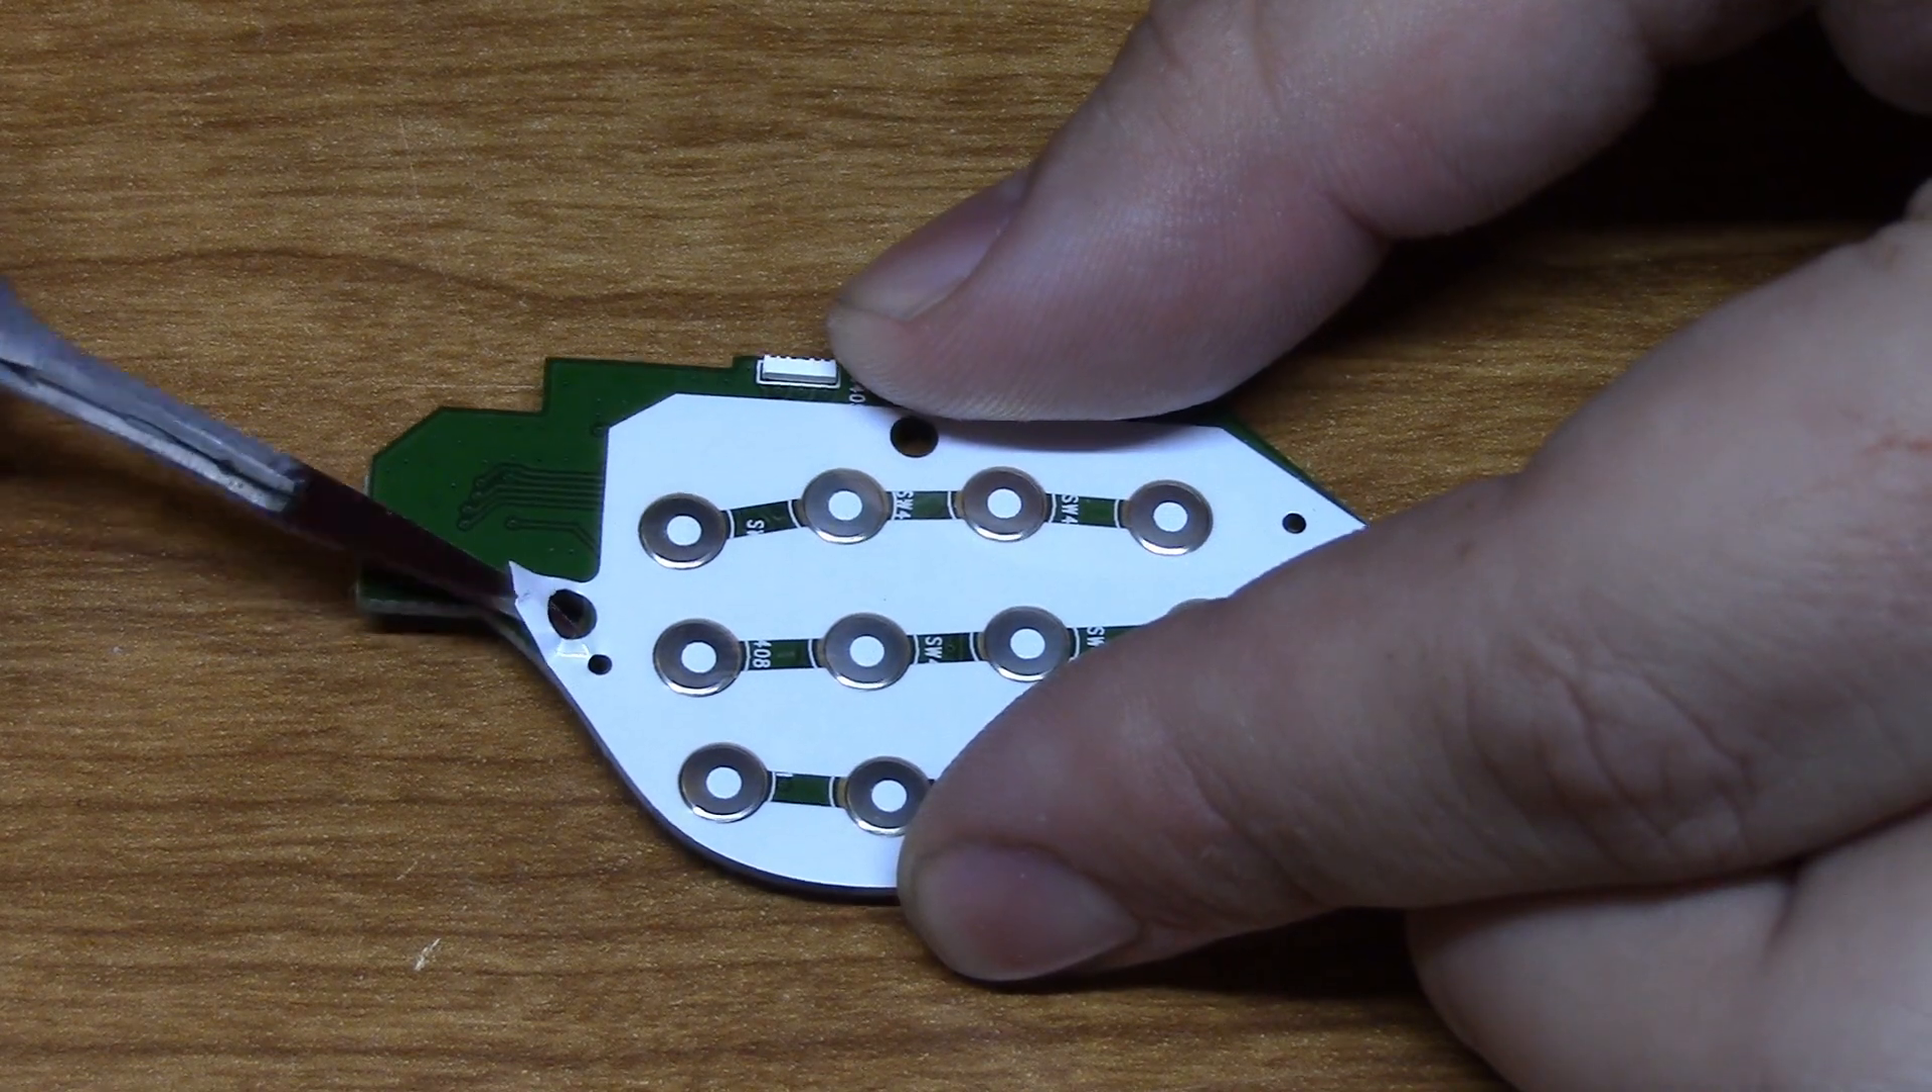This white sticker thing that holds the domes for the switches in place needs to be removed to expose the contacts we'll be tapping into.